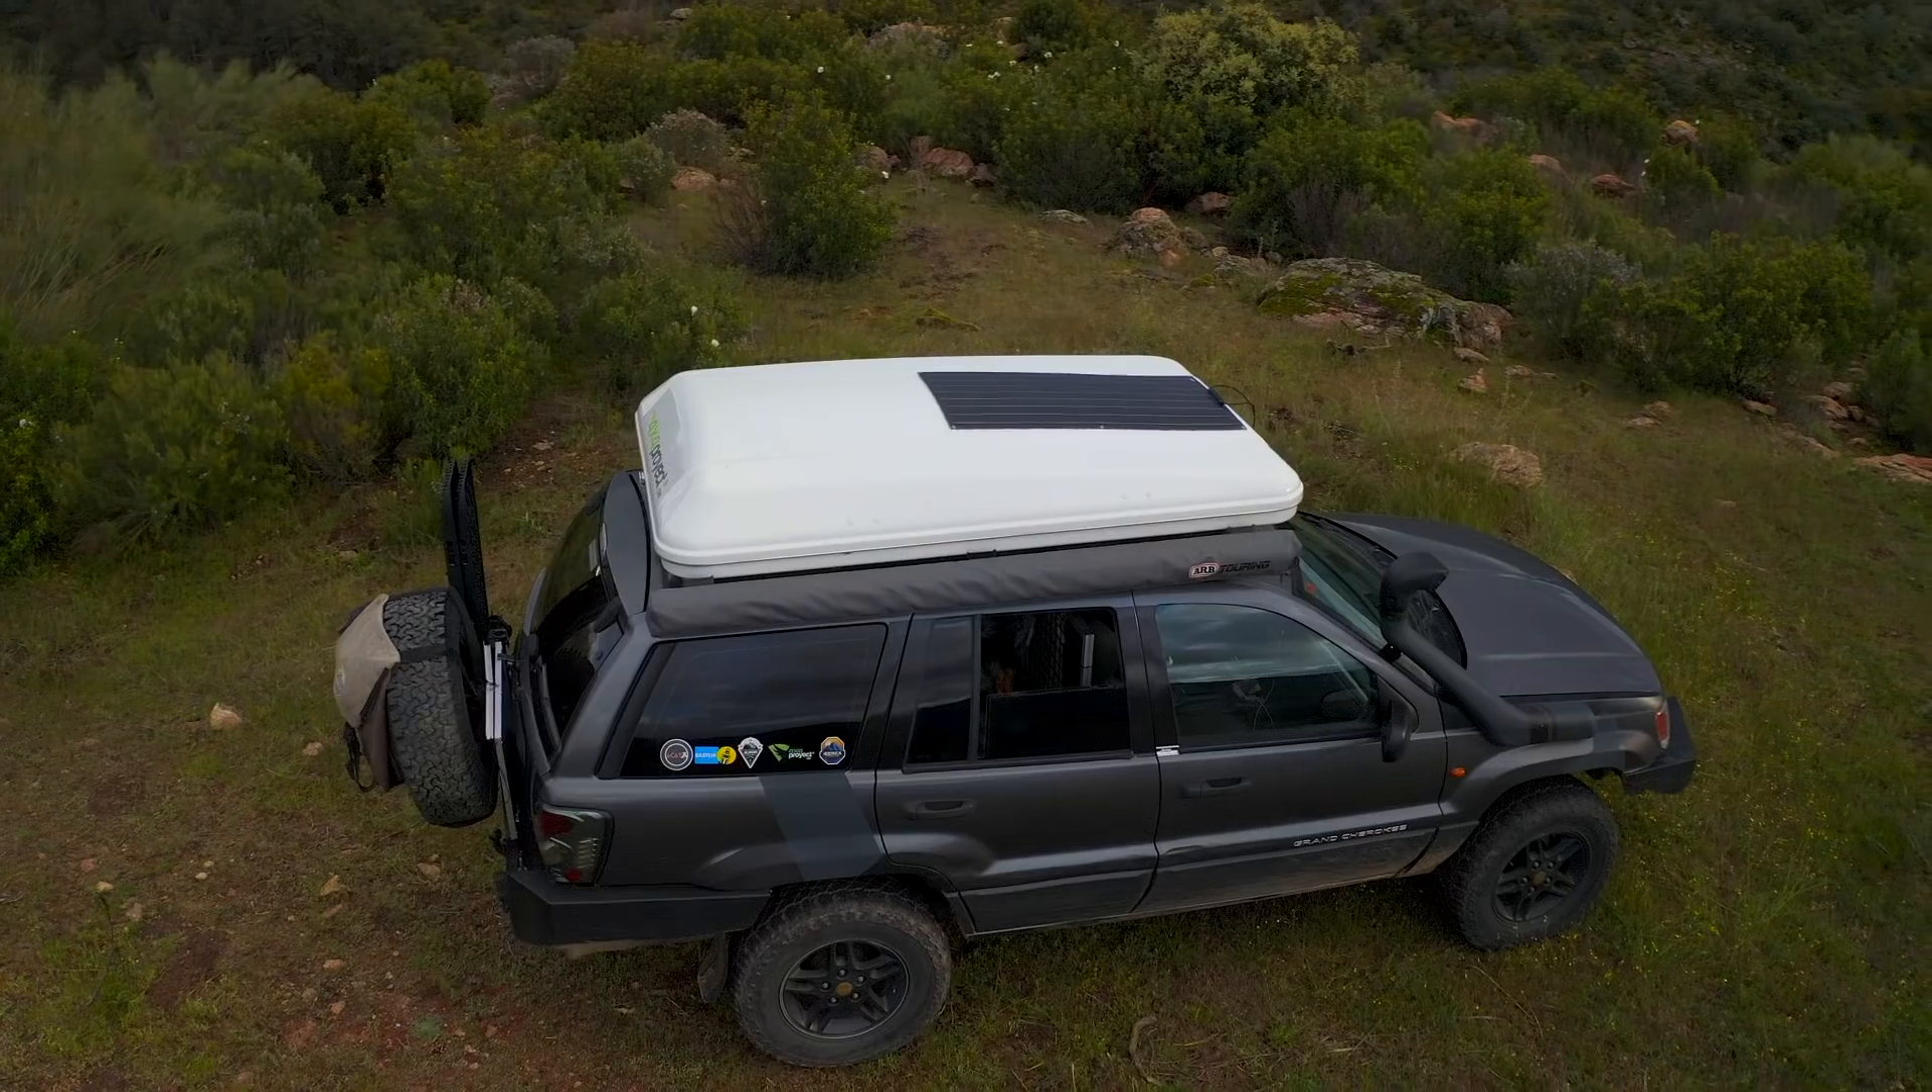Ya tenemos nuestra placa solar instalada.